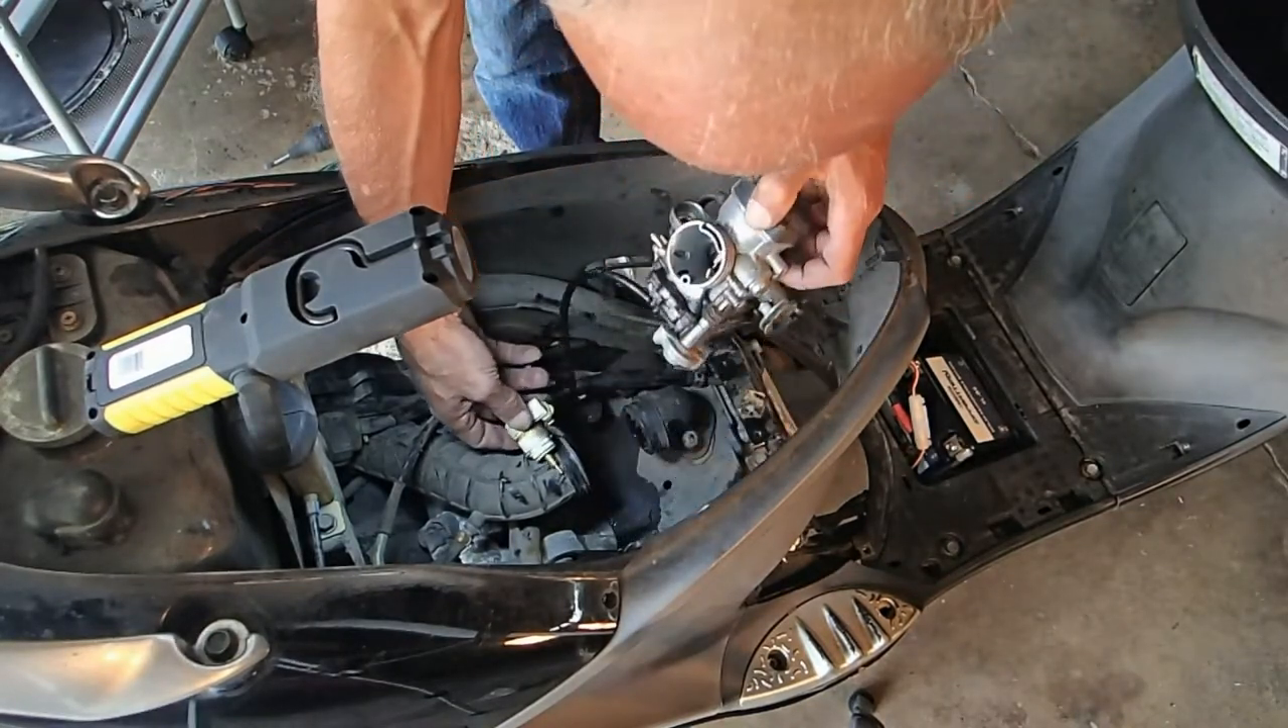Alright, there it is. We got the carb off.